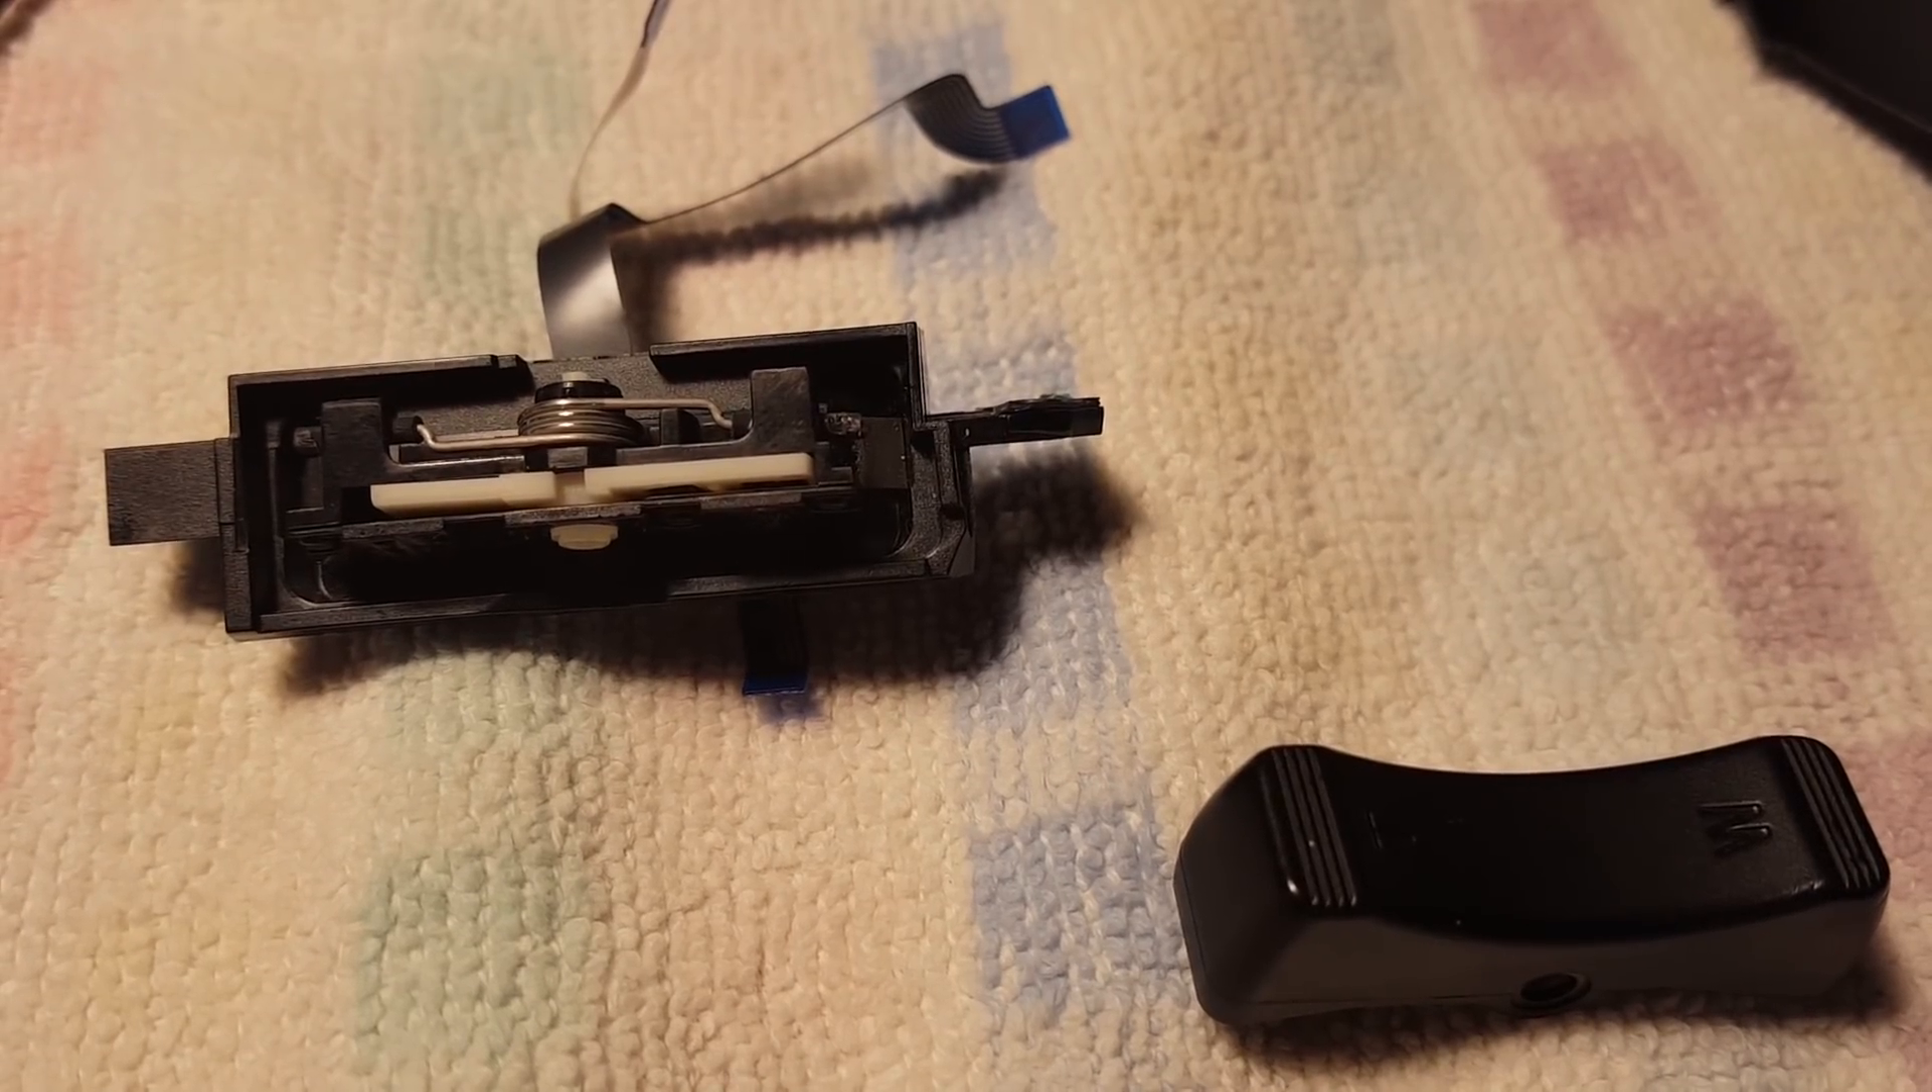The zoom rocker has been taken apart and this is where it's getting really difficult.